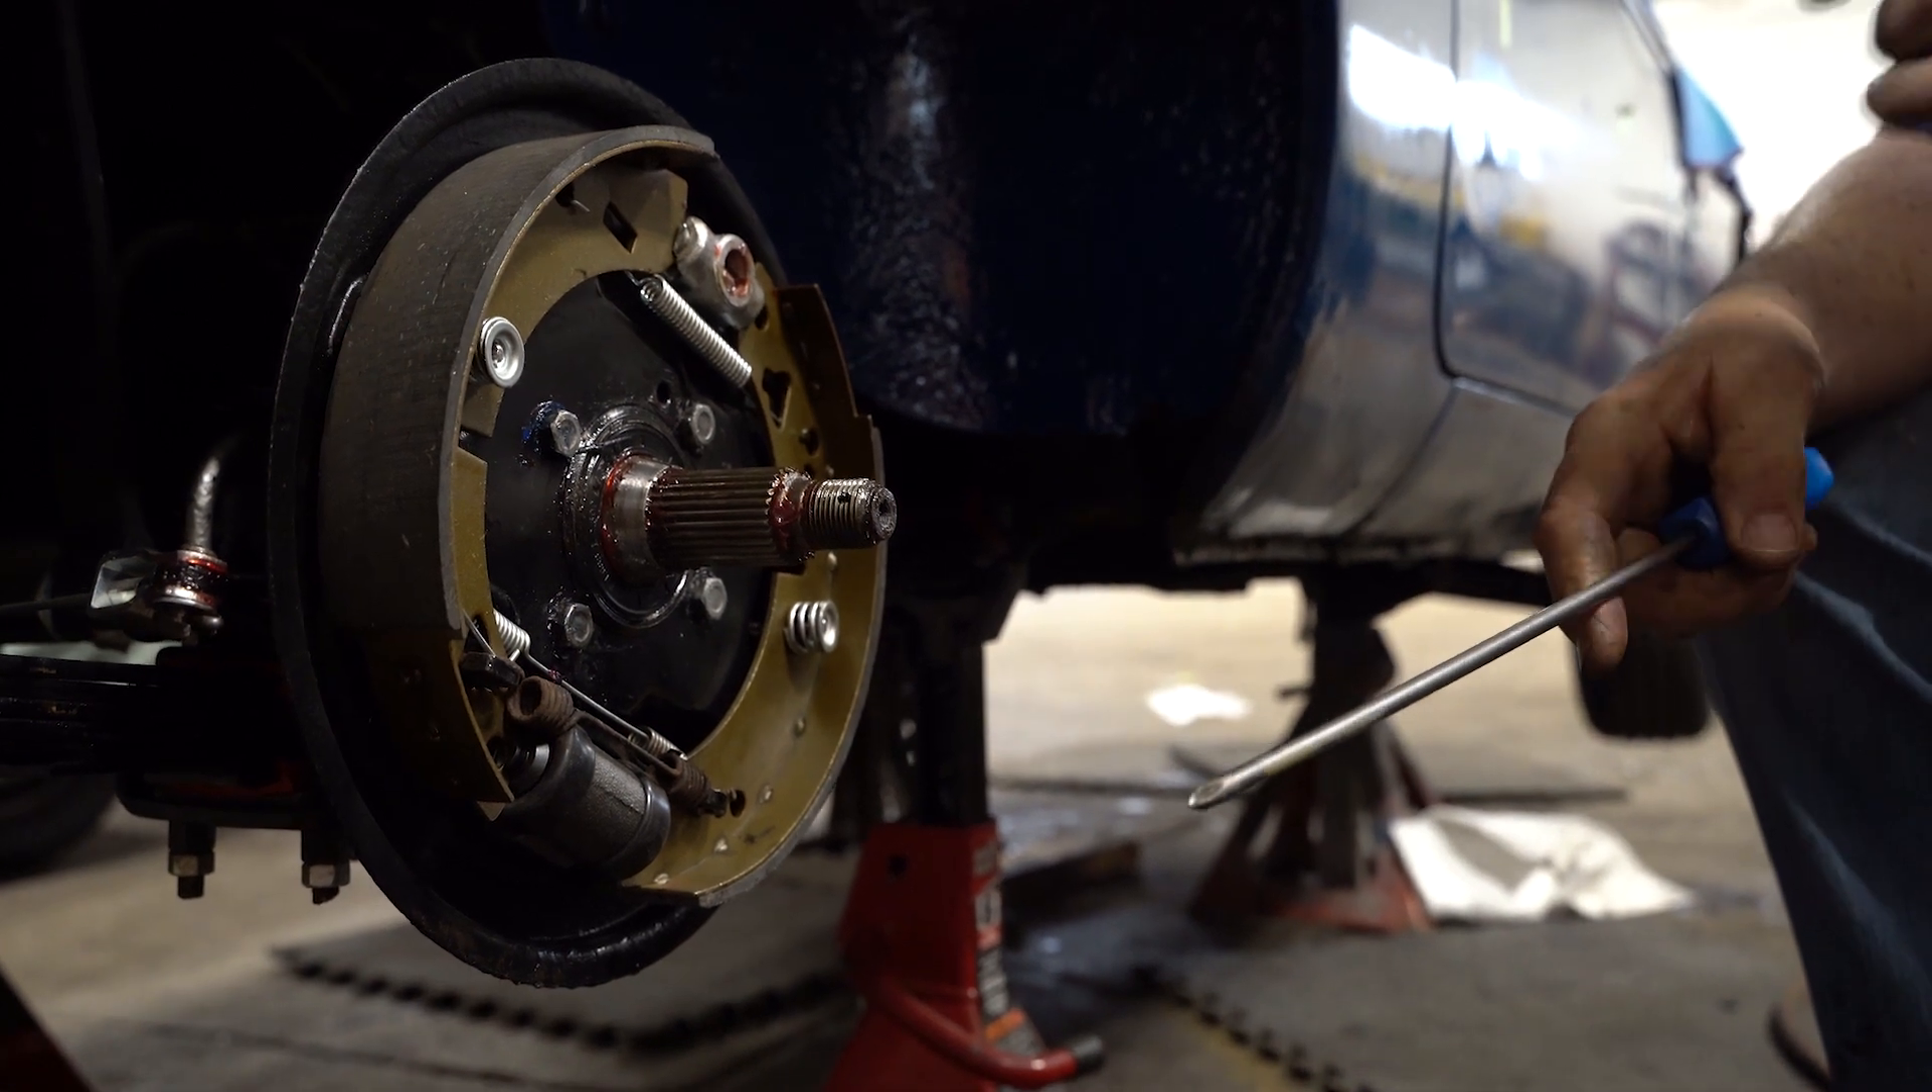Here we are with the brakes all all assembled properly.